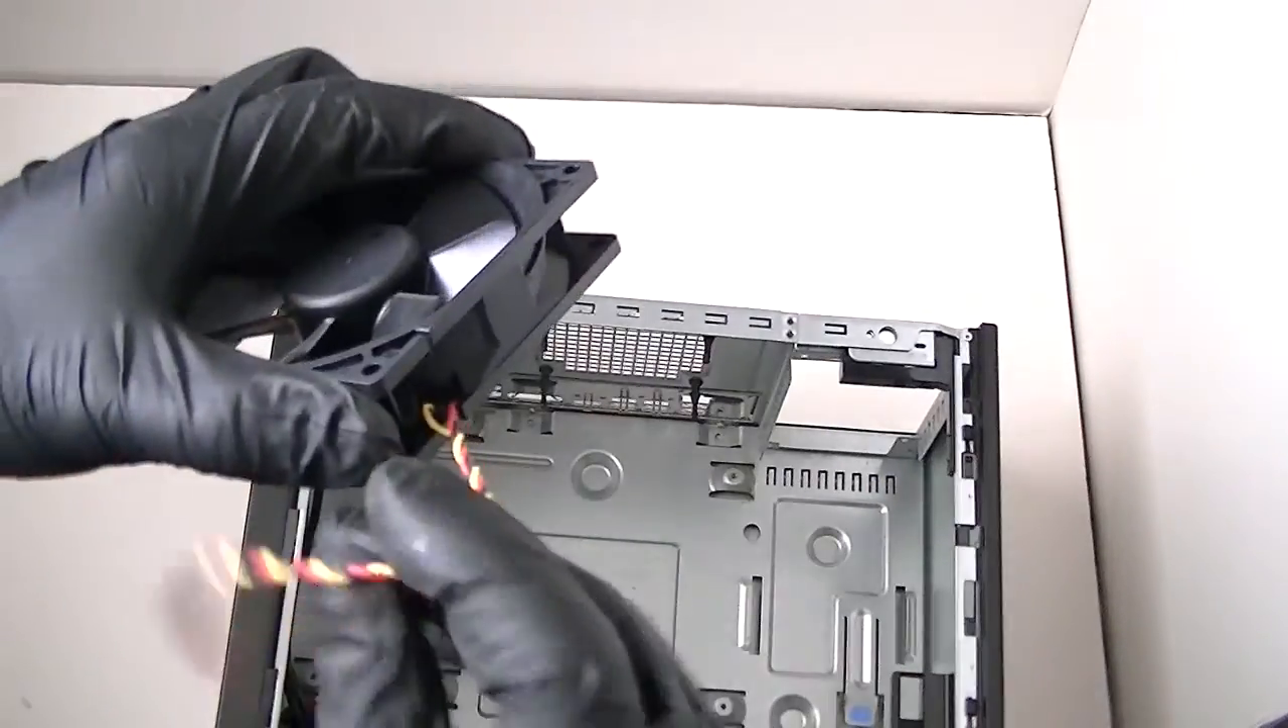So, I just removed the fan, 92mm.